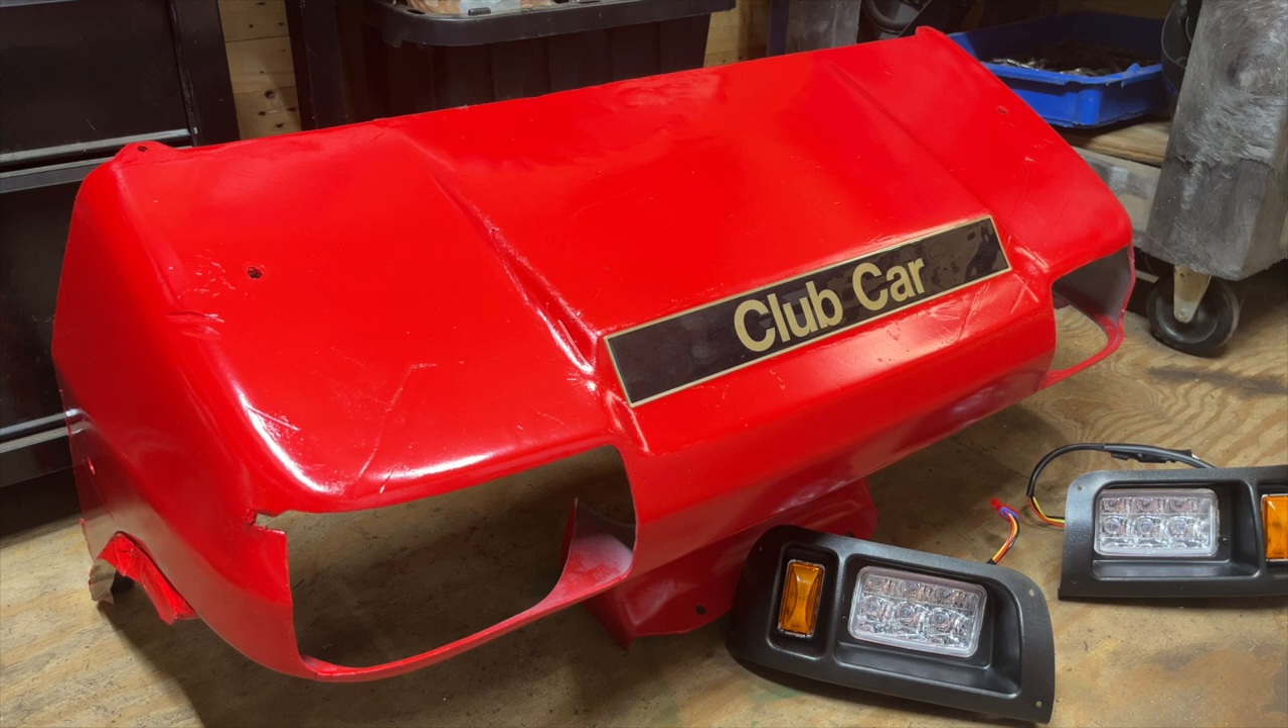I already had the front body off because I've been doing a little bit of bodywork and painting it but if you were just going to be installing the headlight kit there's no need to take the front body off.